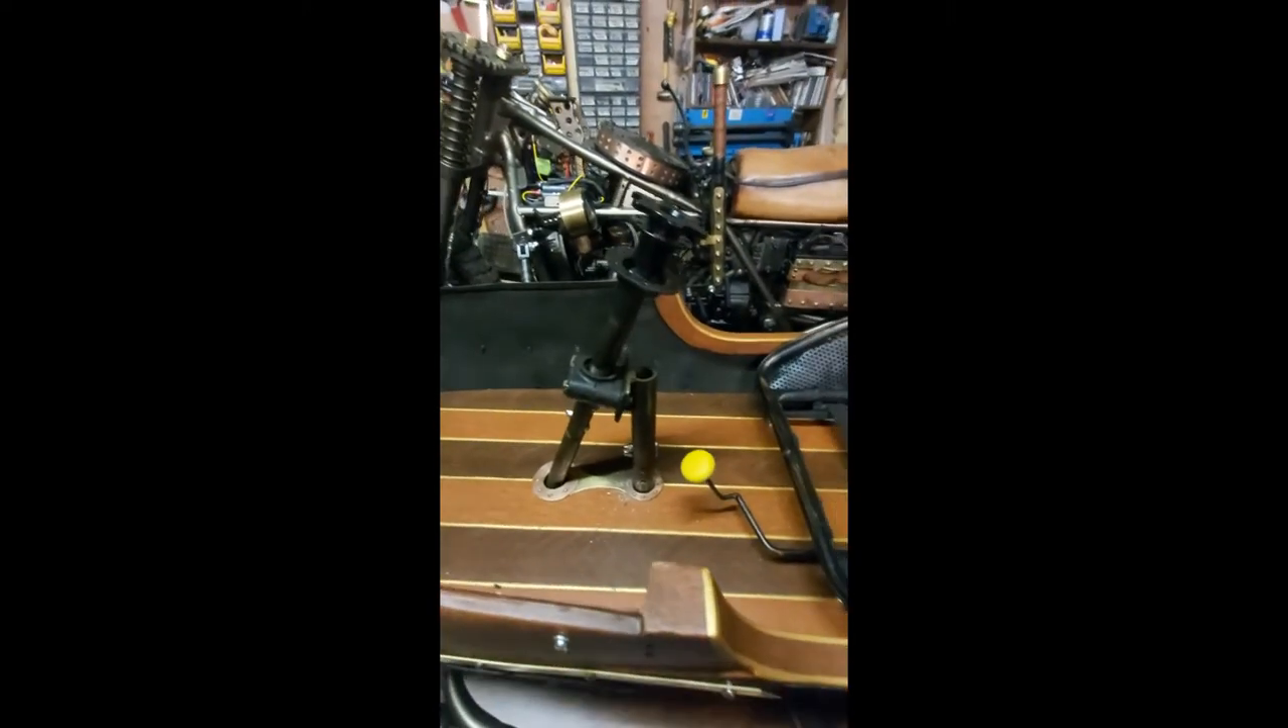Steering column is in and fitted and tightened up. That's all done.